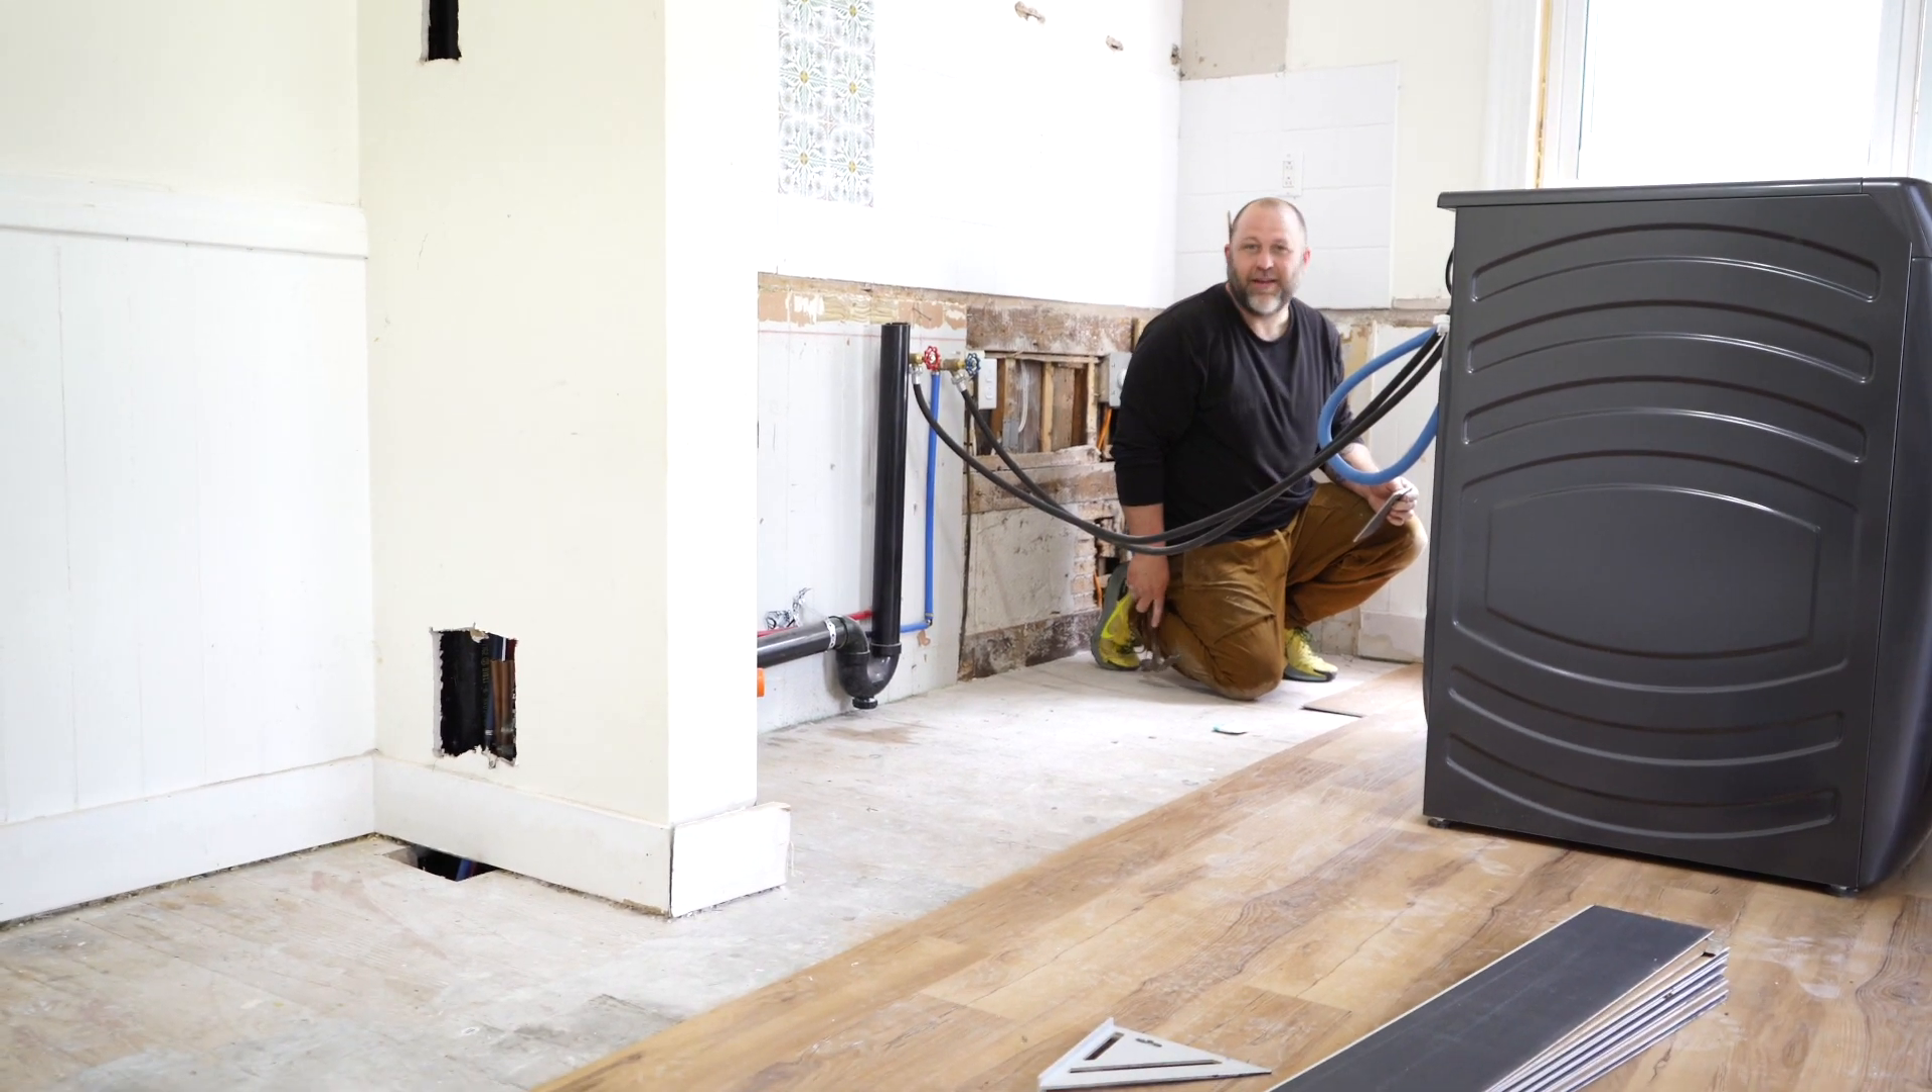This is the last bit of flooring on the main floor to get put in.